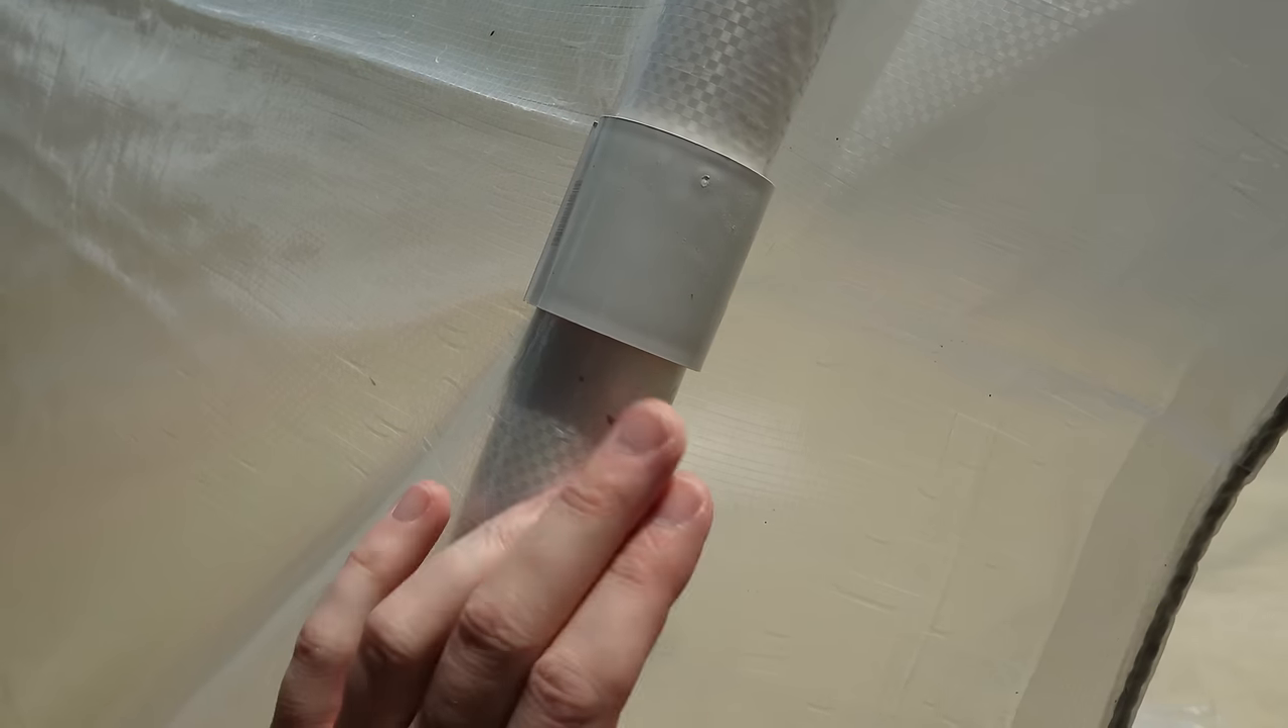I've just got these clips temporarily in place for the overhang.